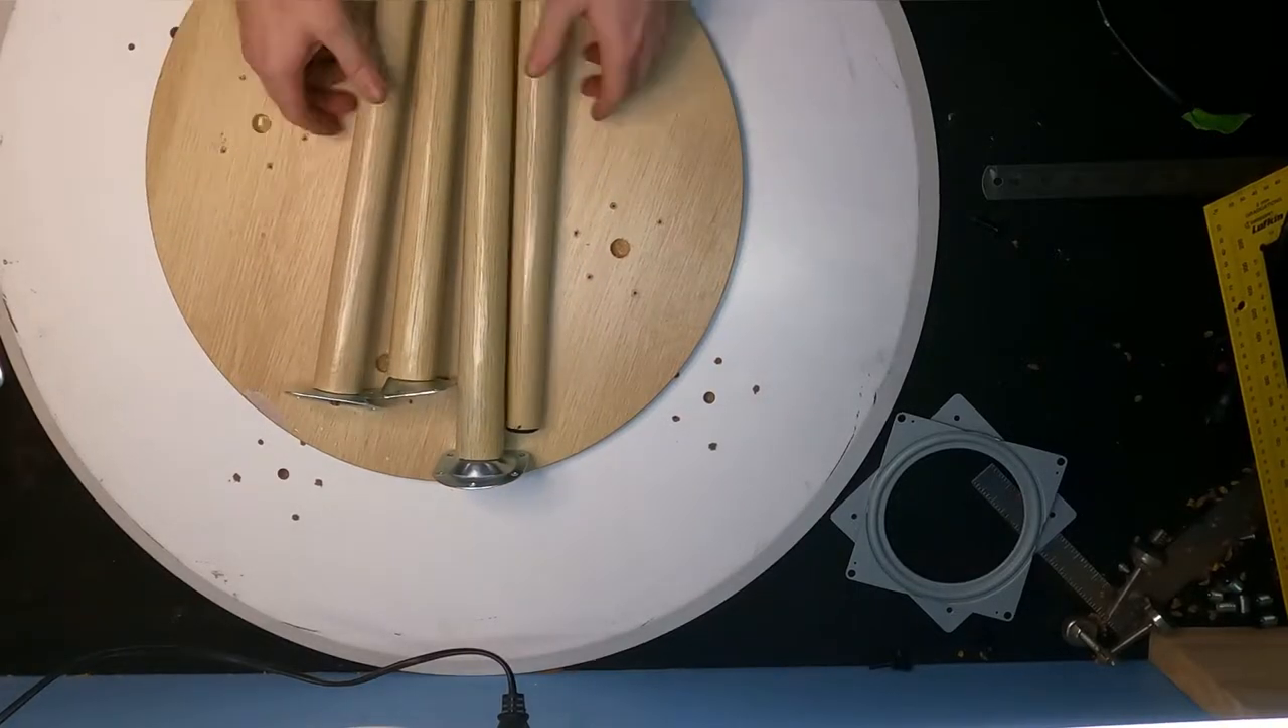So, I've taken the legs off.